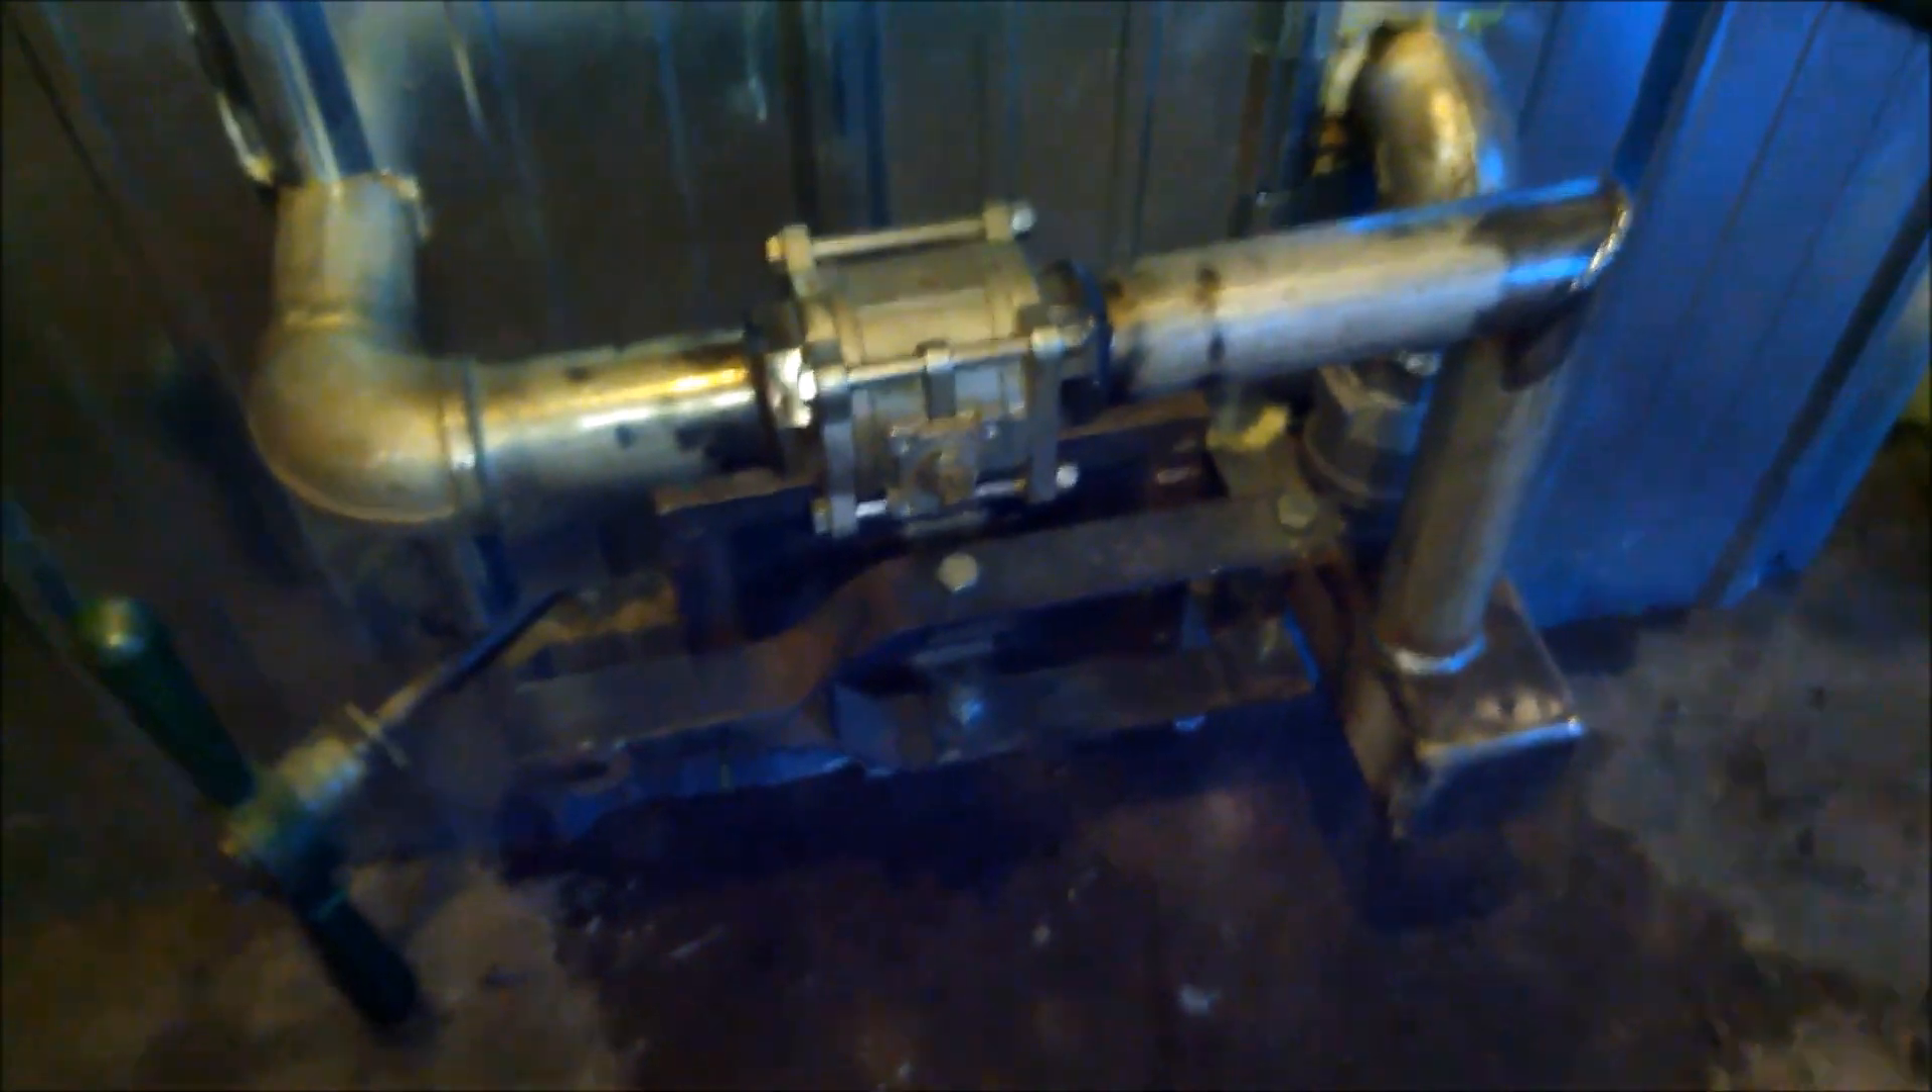Primary air piping replaced. Got two inch stainless steel pipe.